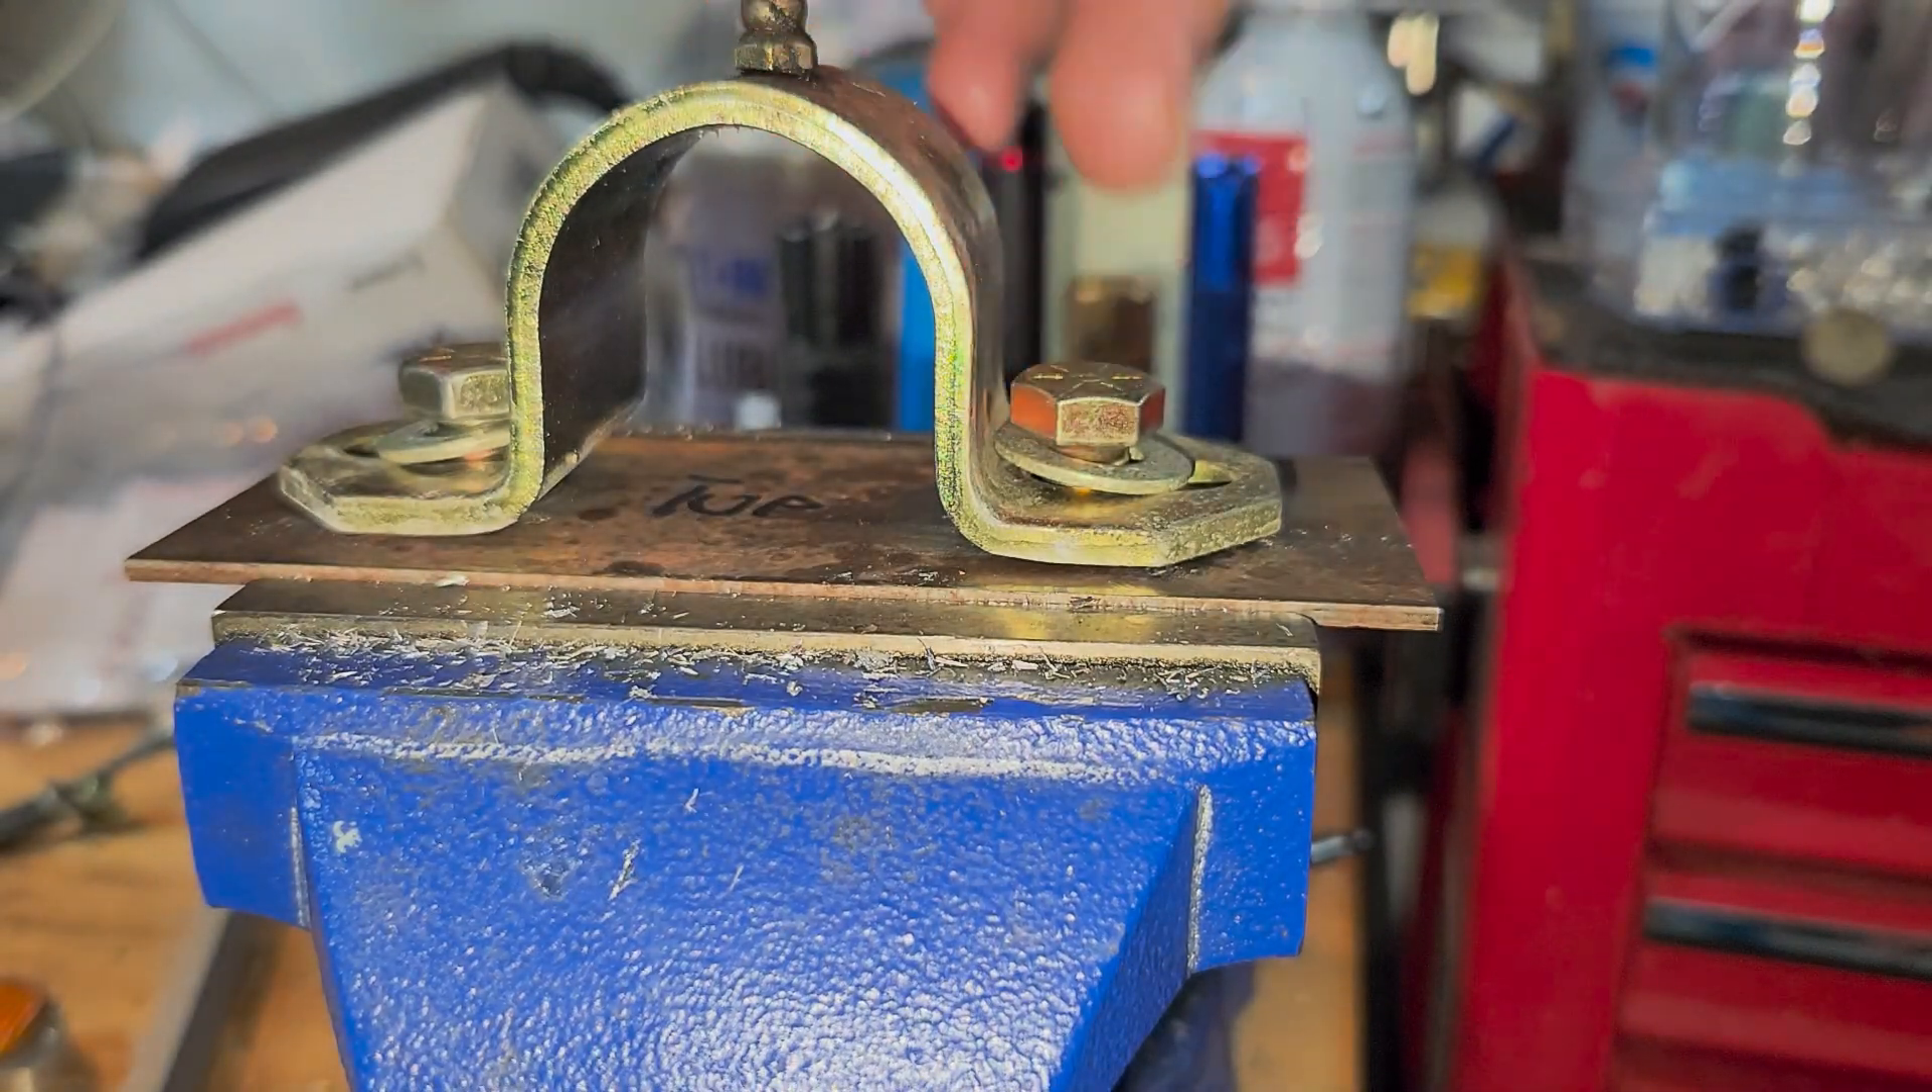See how the washer doesn't sit flush? That's because it's hitting this upright of the bracket.